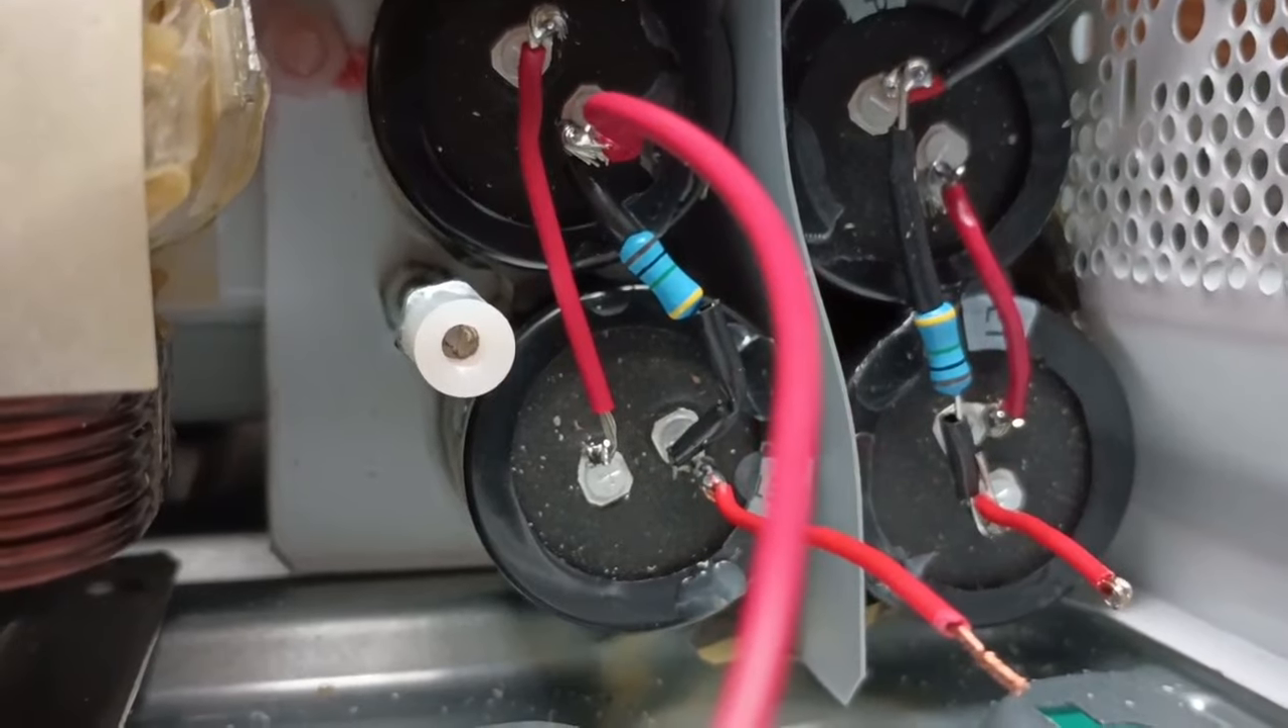I've soldered bleeder resistors across two capacitors.